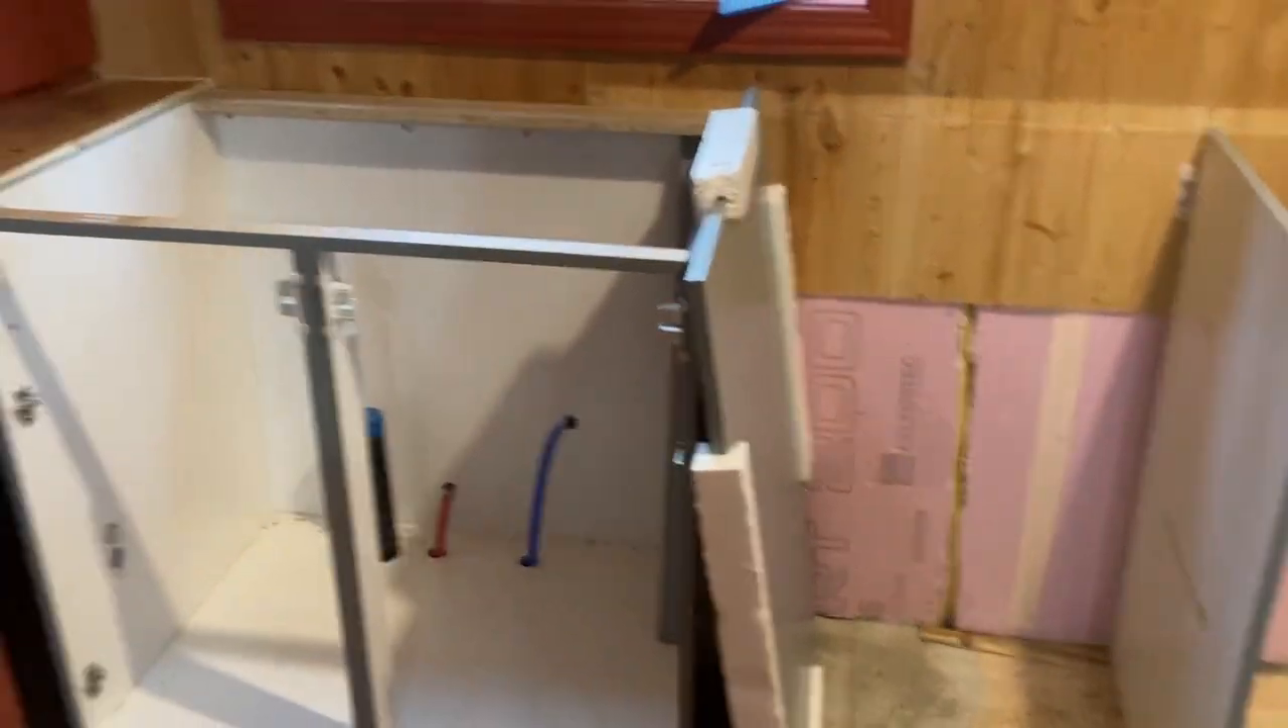So today, the cabinets went in. Dean, our amazing installer, came and made this work.